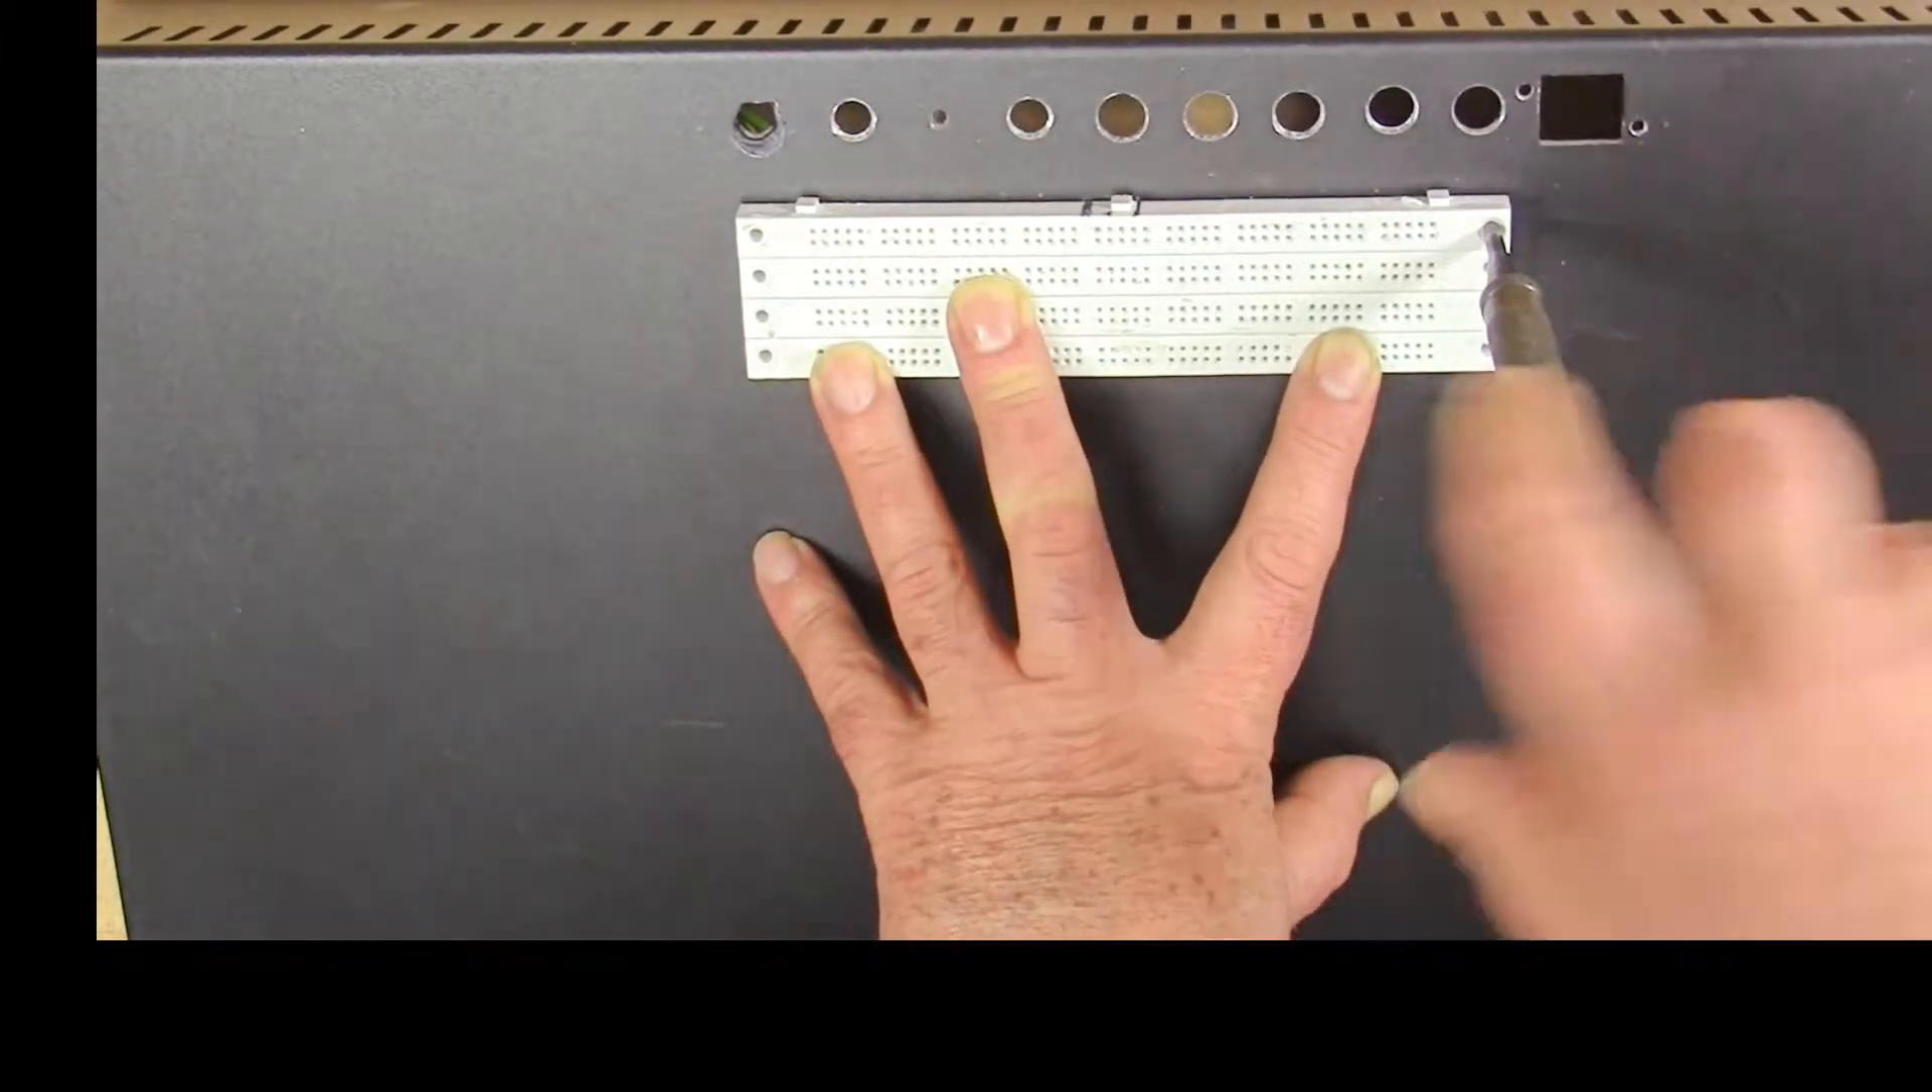We need to make sure that this strip is parallel to the top of the panel, and it appears to be so.